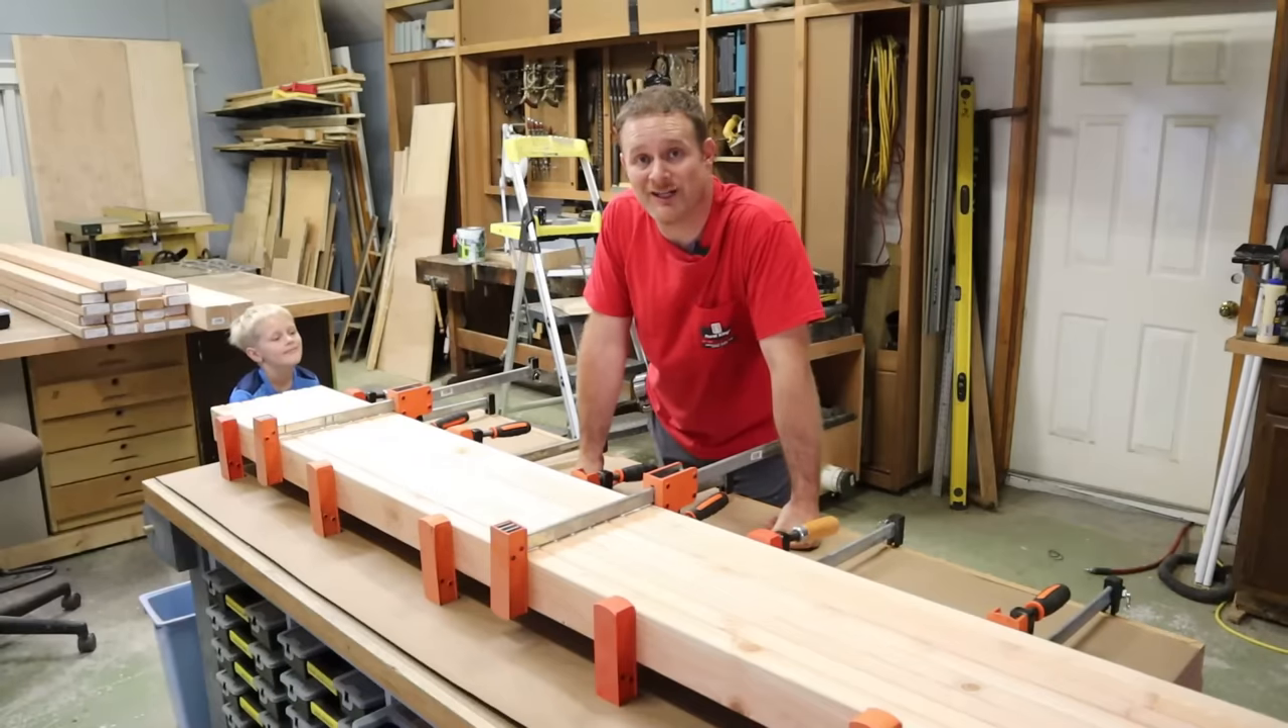All right, the first slab's all glued up.